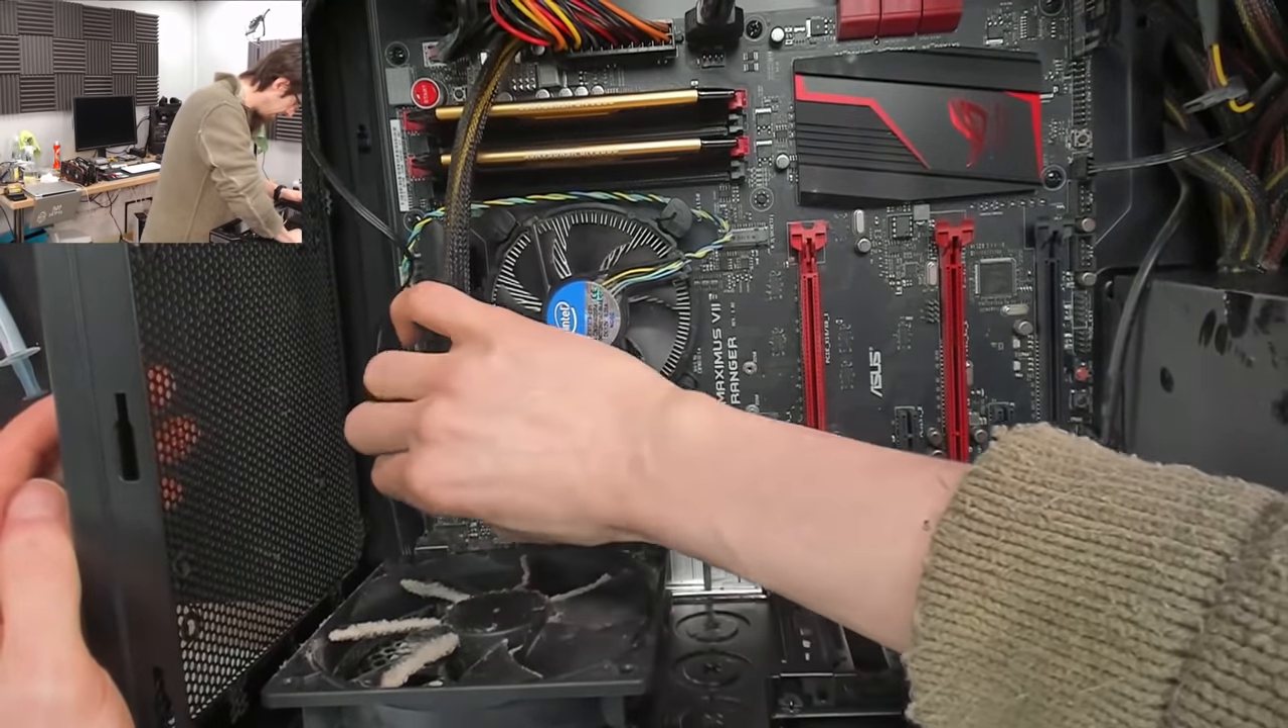I won't put the graphics card in yet we'll just fire it up and see what it does.